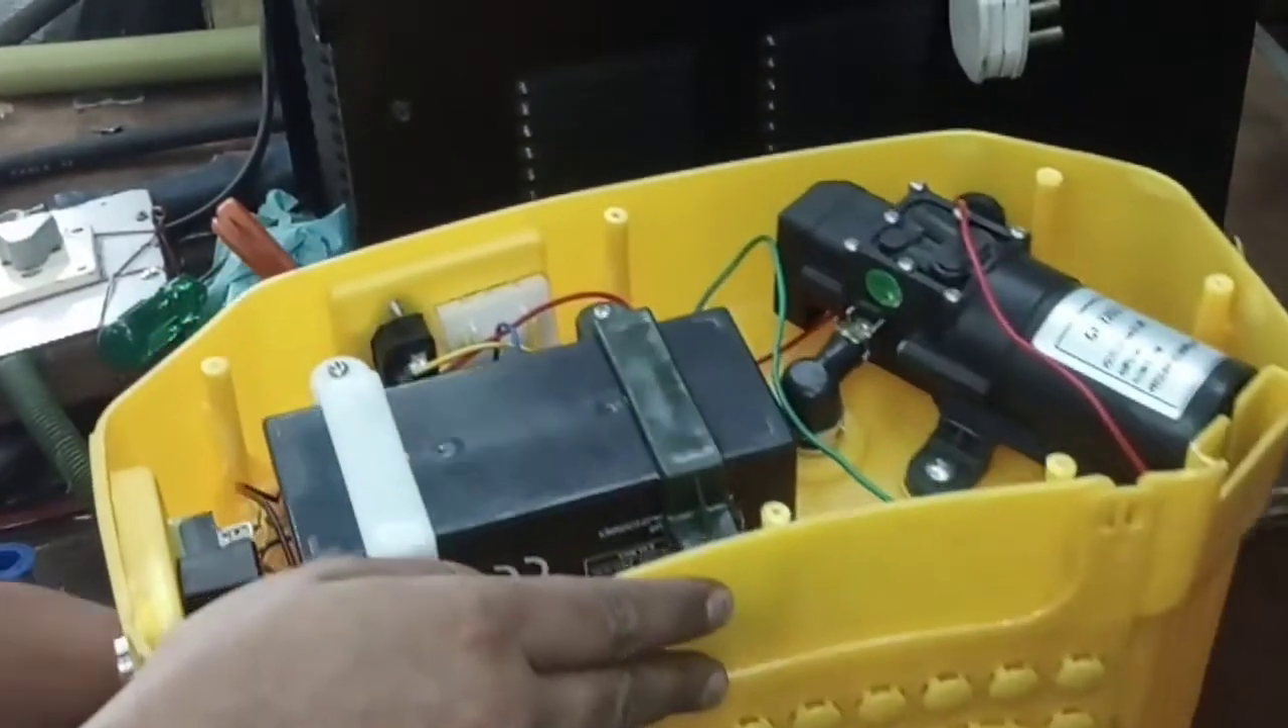यहां पर बैटरी जो है यह हमने फिट कर दिया है इसमें।